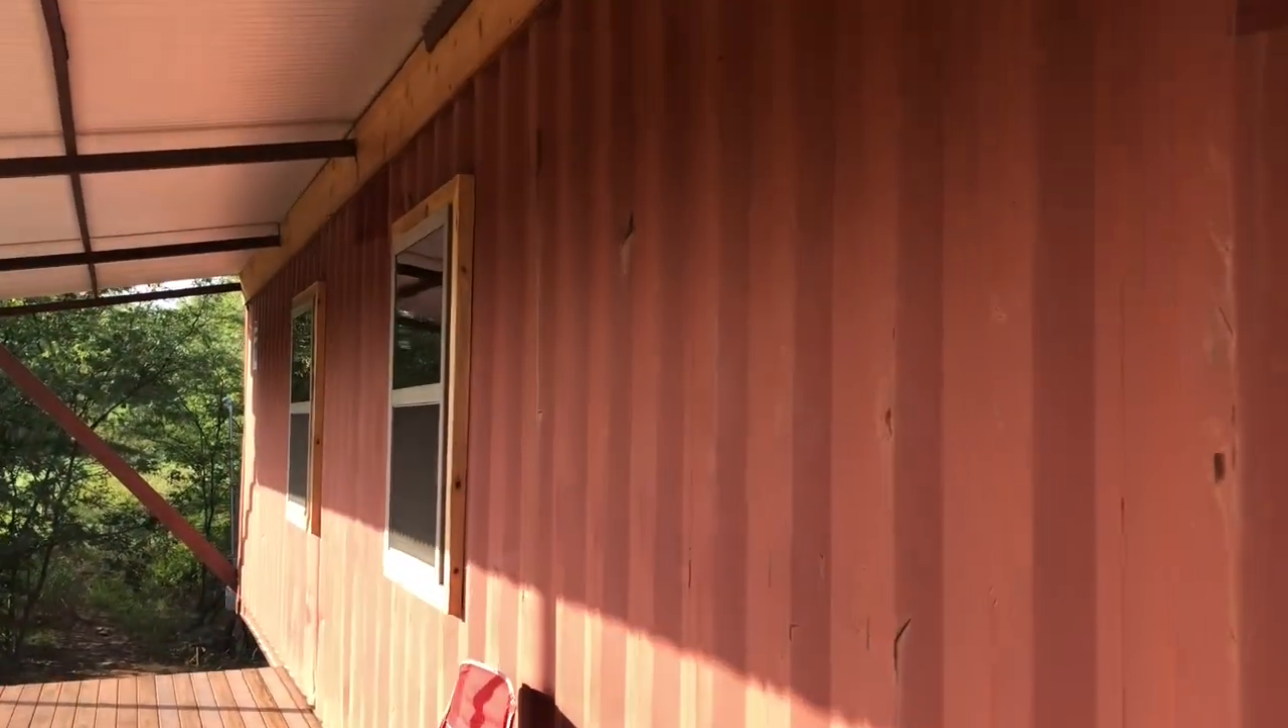Boxed out the window here with the cedar.